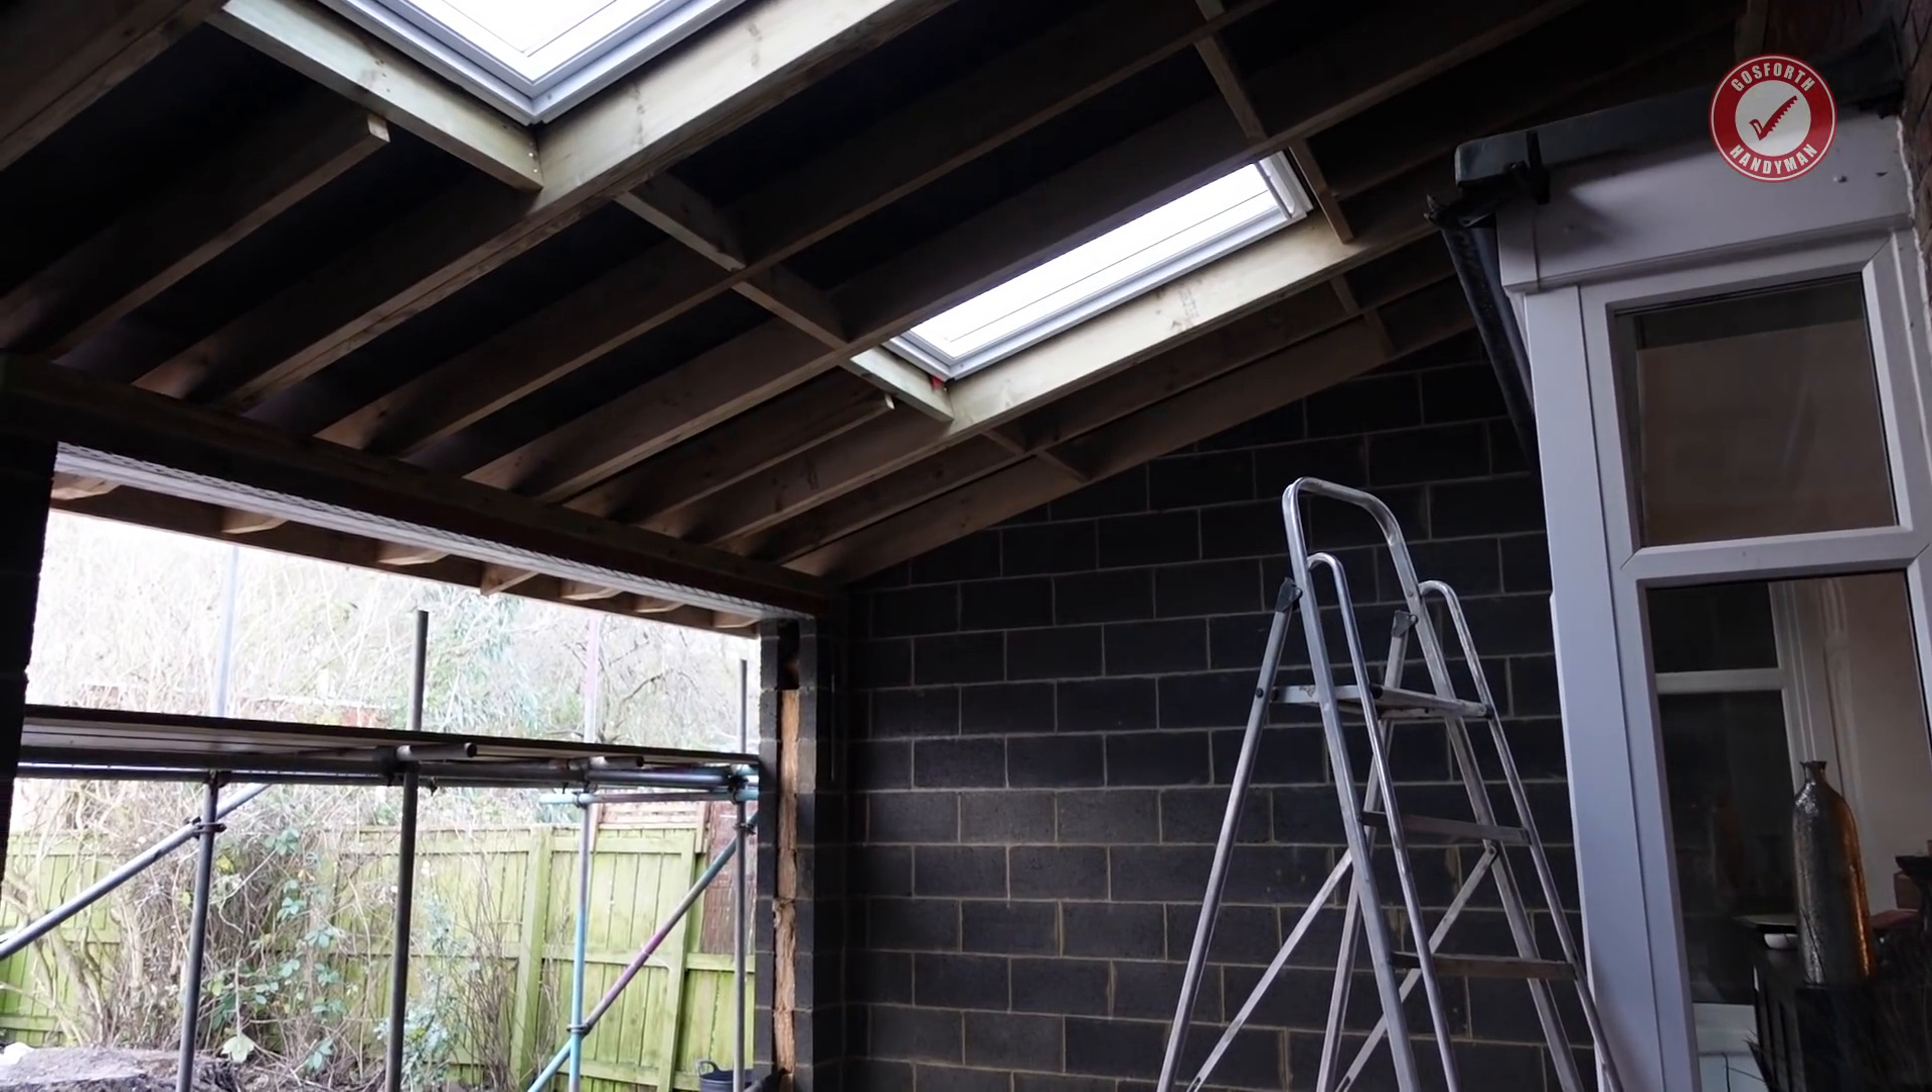And 48 hours ish later and here we are. We are done. We have a roof.